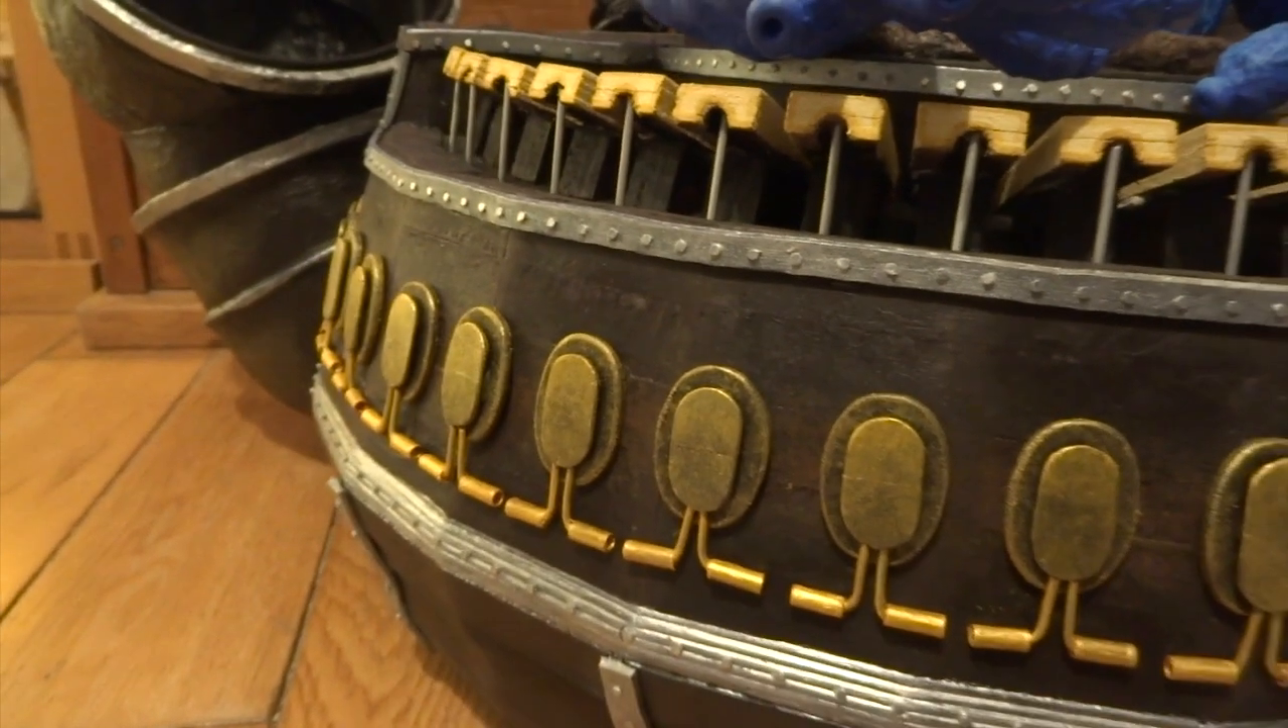Underneath each piano key you can see I've added a wire and I've painted those silver as well.